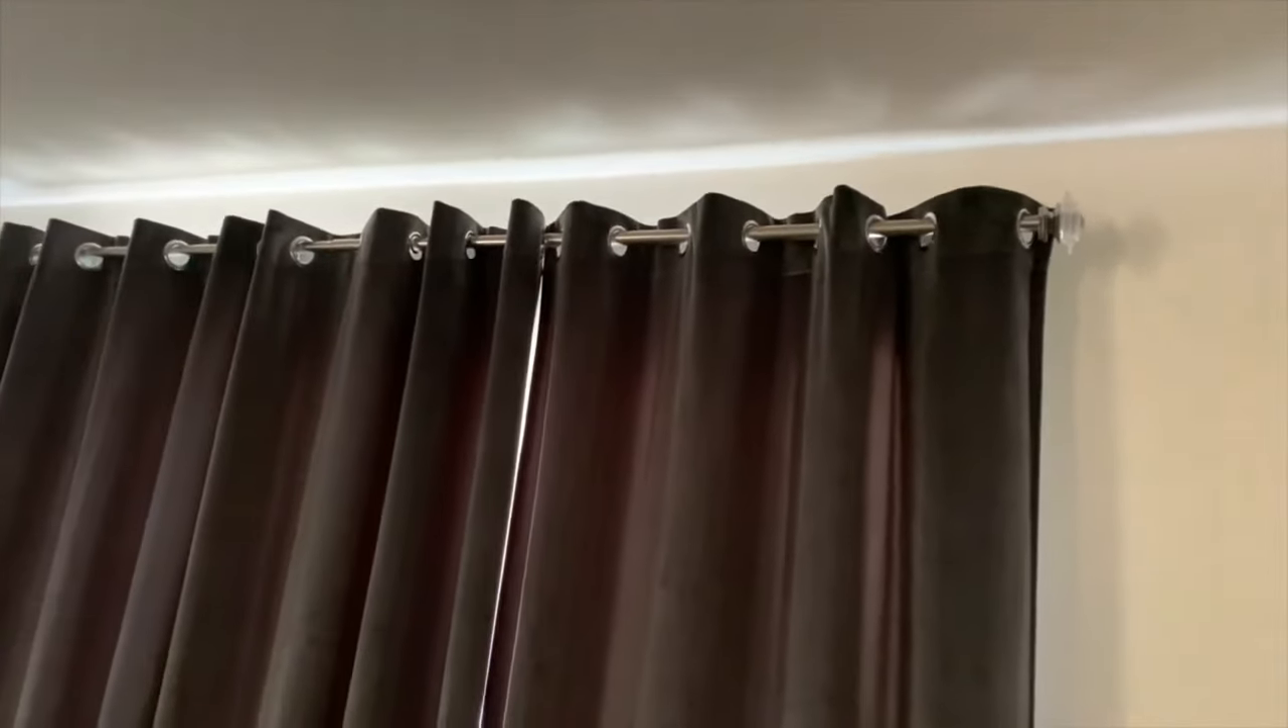Okay guys so the curtains are up the brackets are up the rod is holding up really nicely and these look really good.